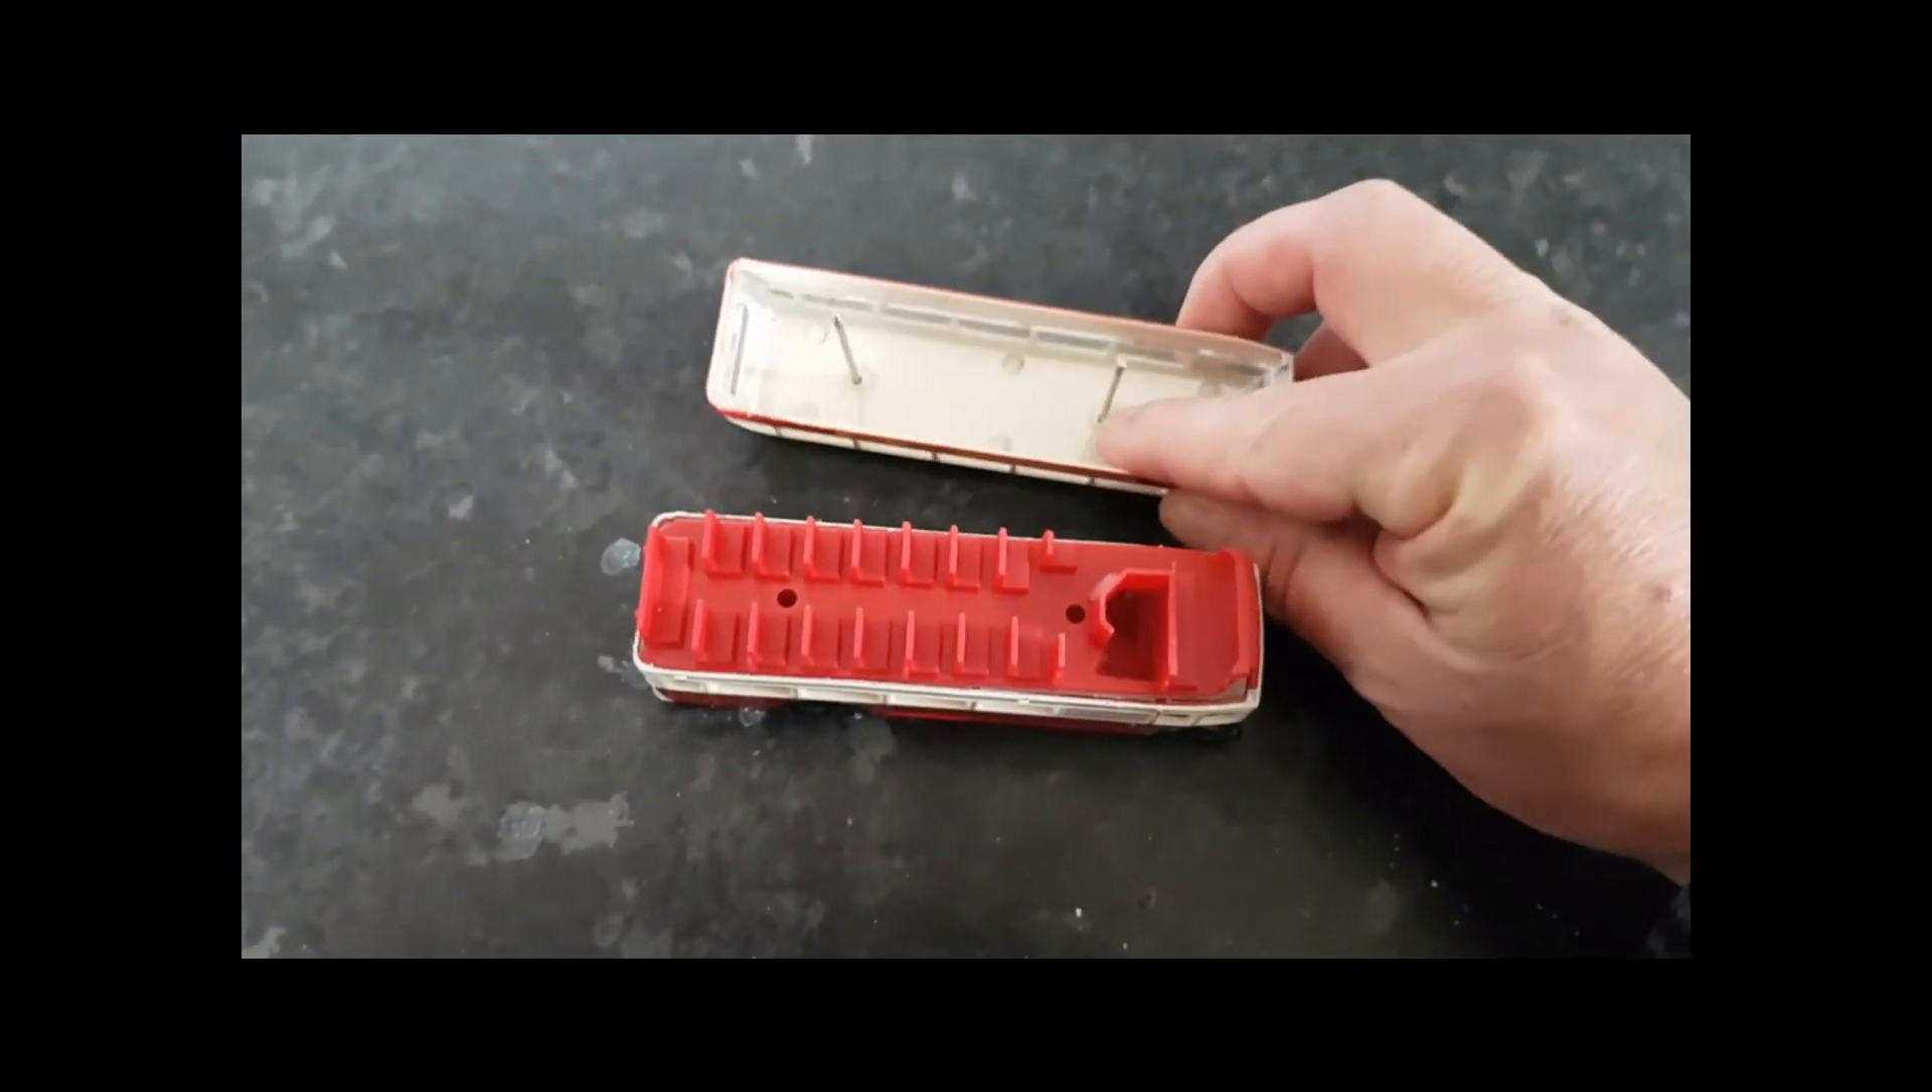See if the roof comes off. Yes, it does.